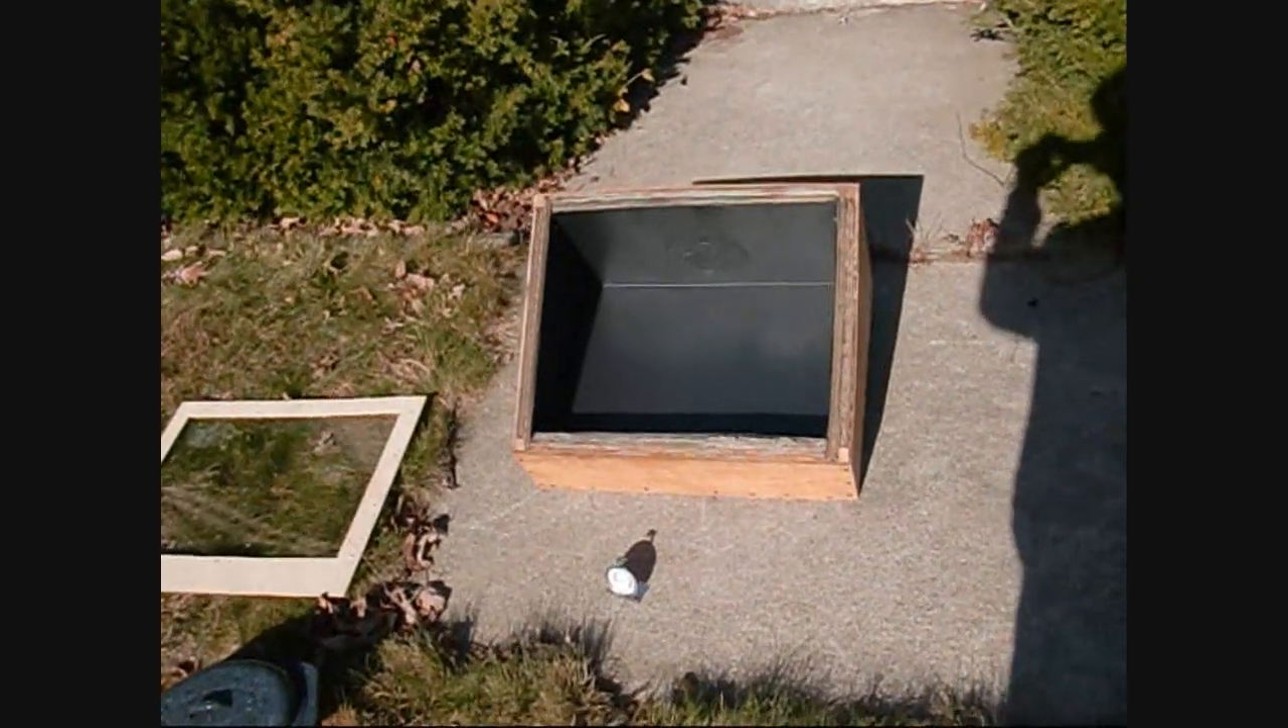Now this unit doesn't have the reflectors yet.